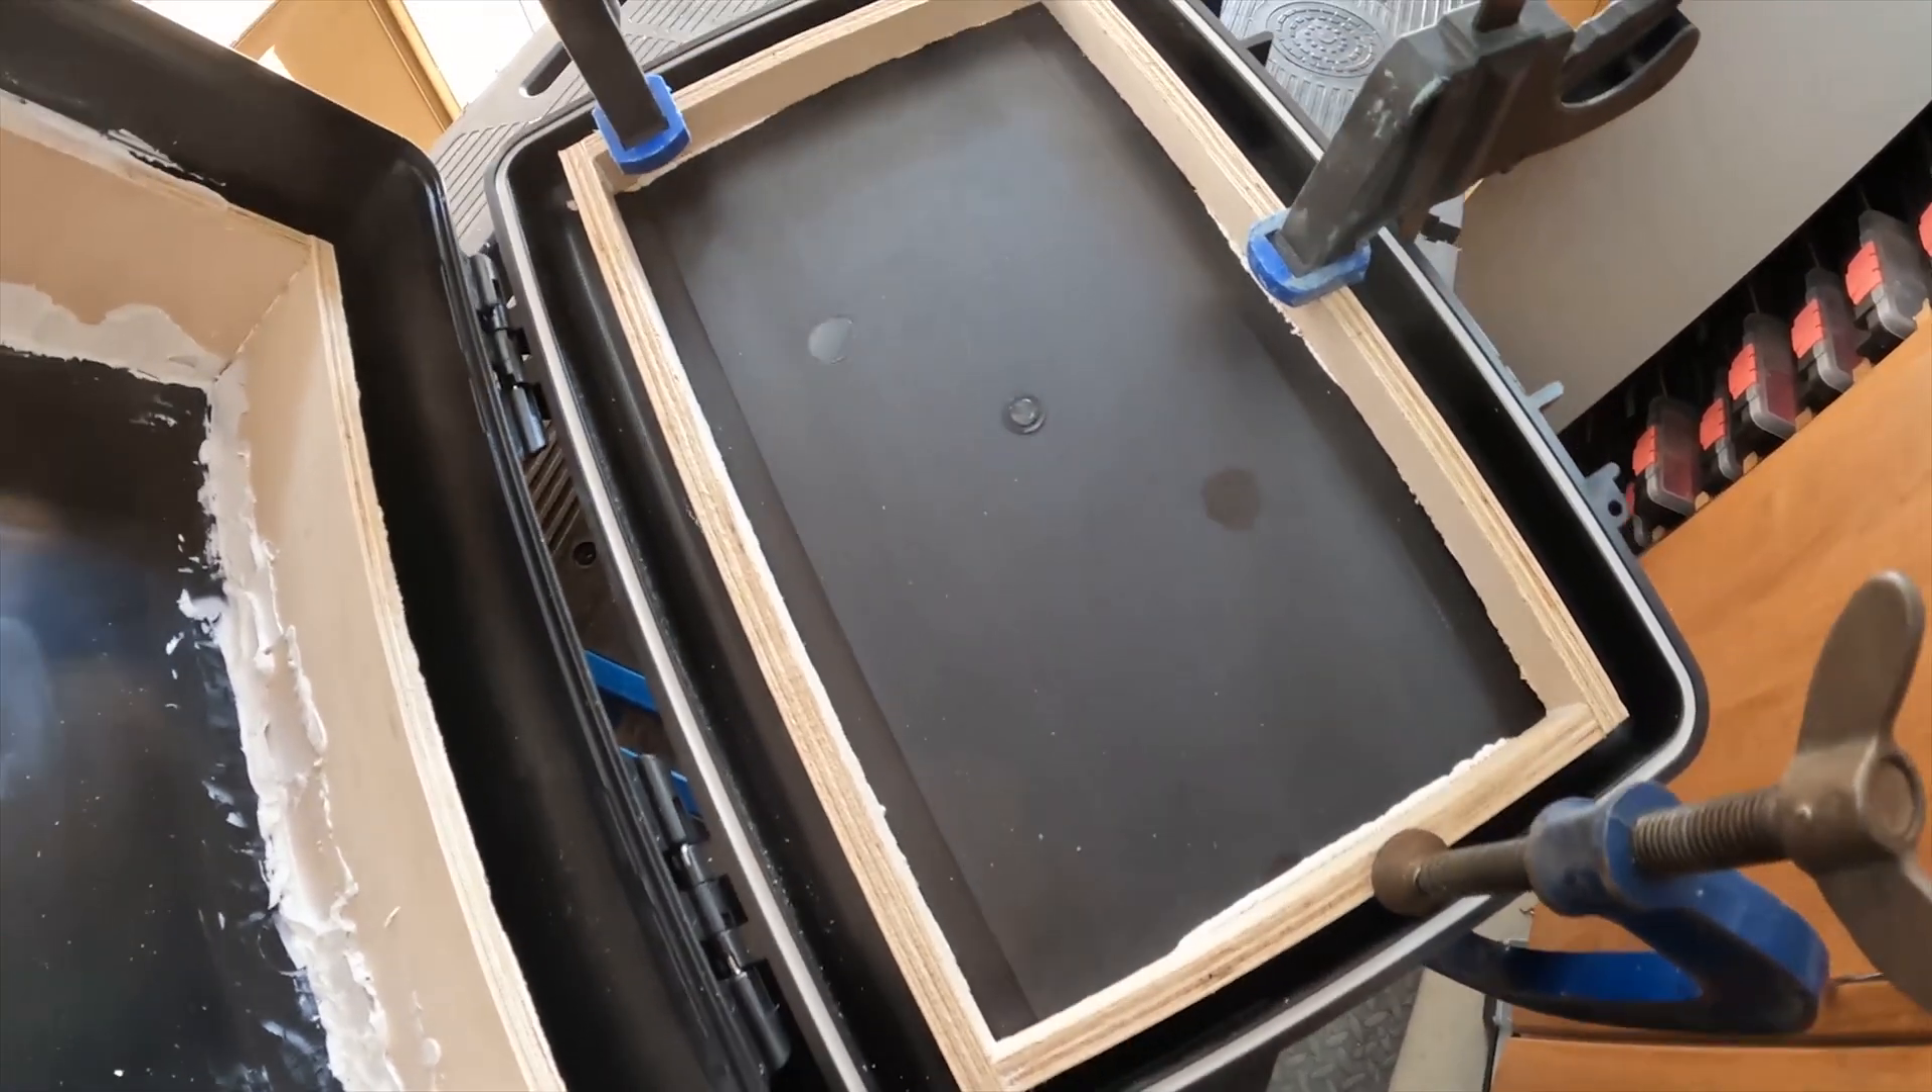The top frame is now in place all glued in.